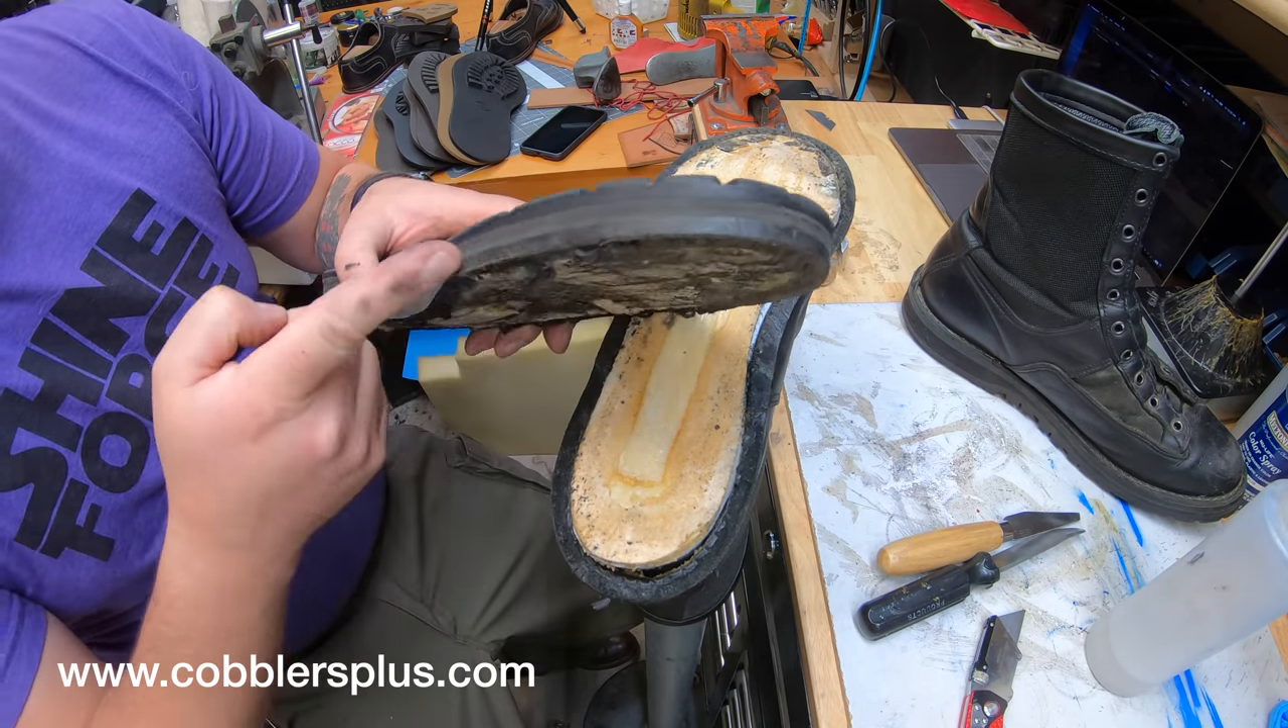So i've got this sole taken off.